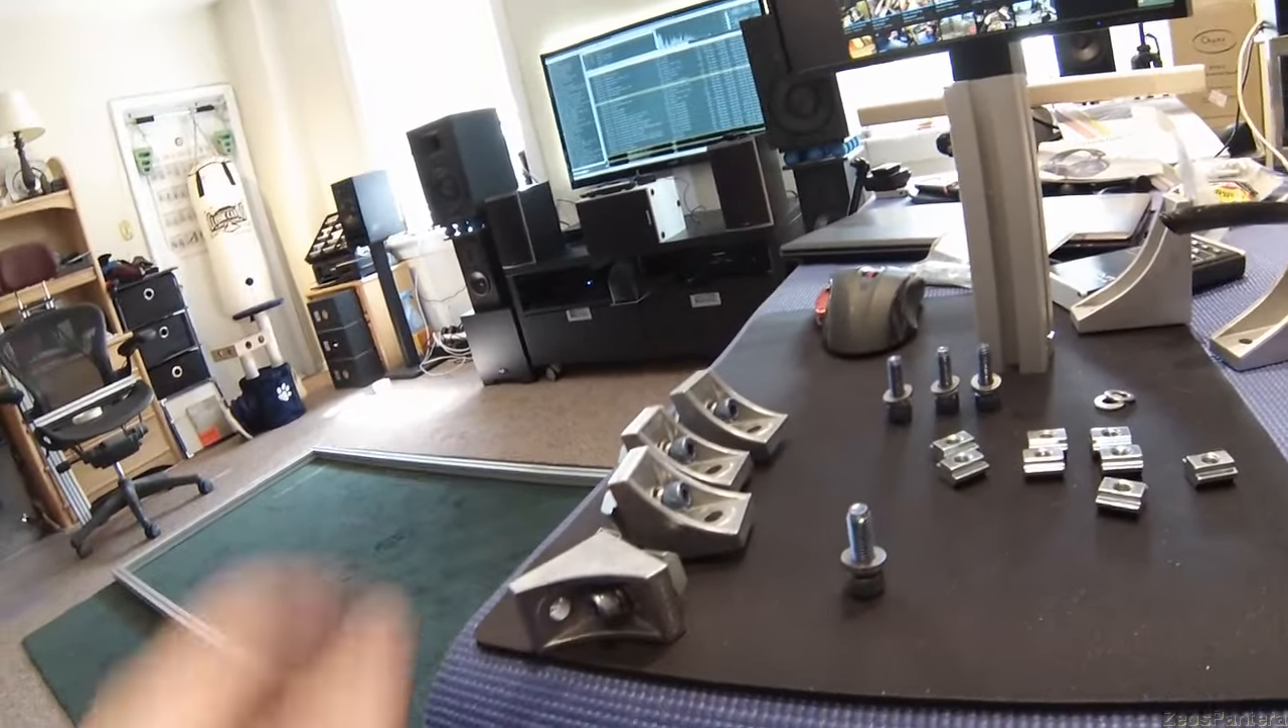So Here are the four brackets I have assembled Well halfway assembled.